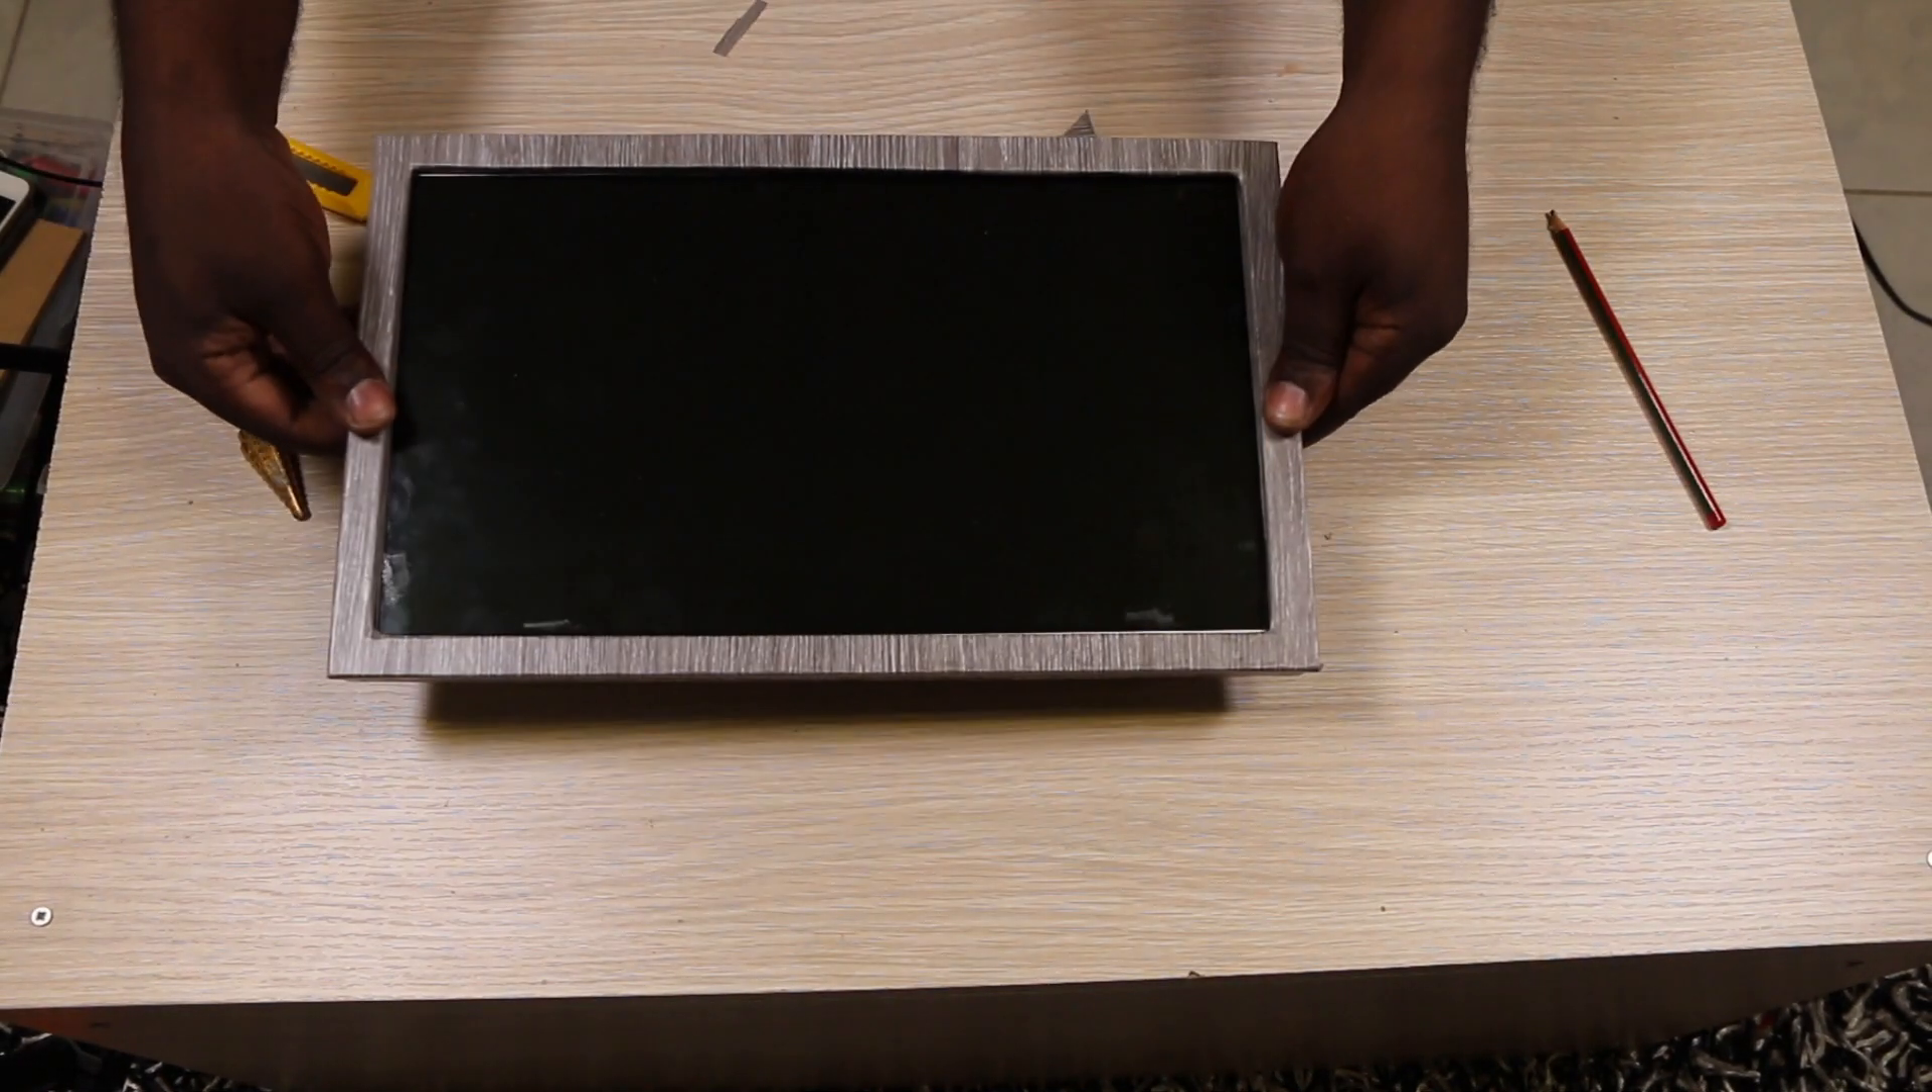This is the time now to go and see if our screen actually fit into our monitor and that is it that is how it fit and it fit great.